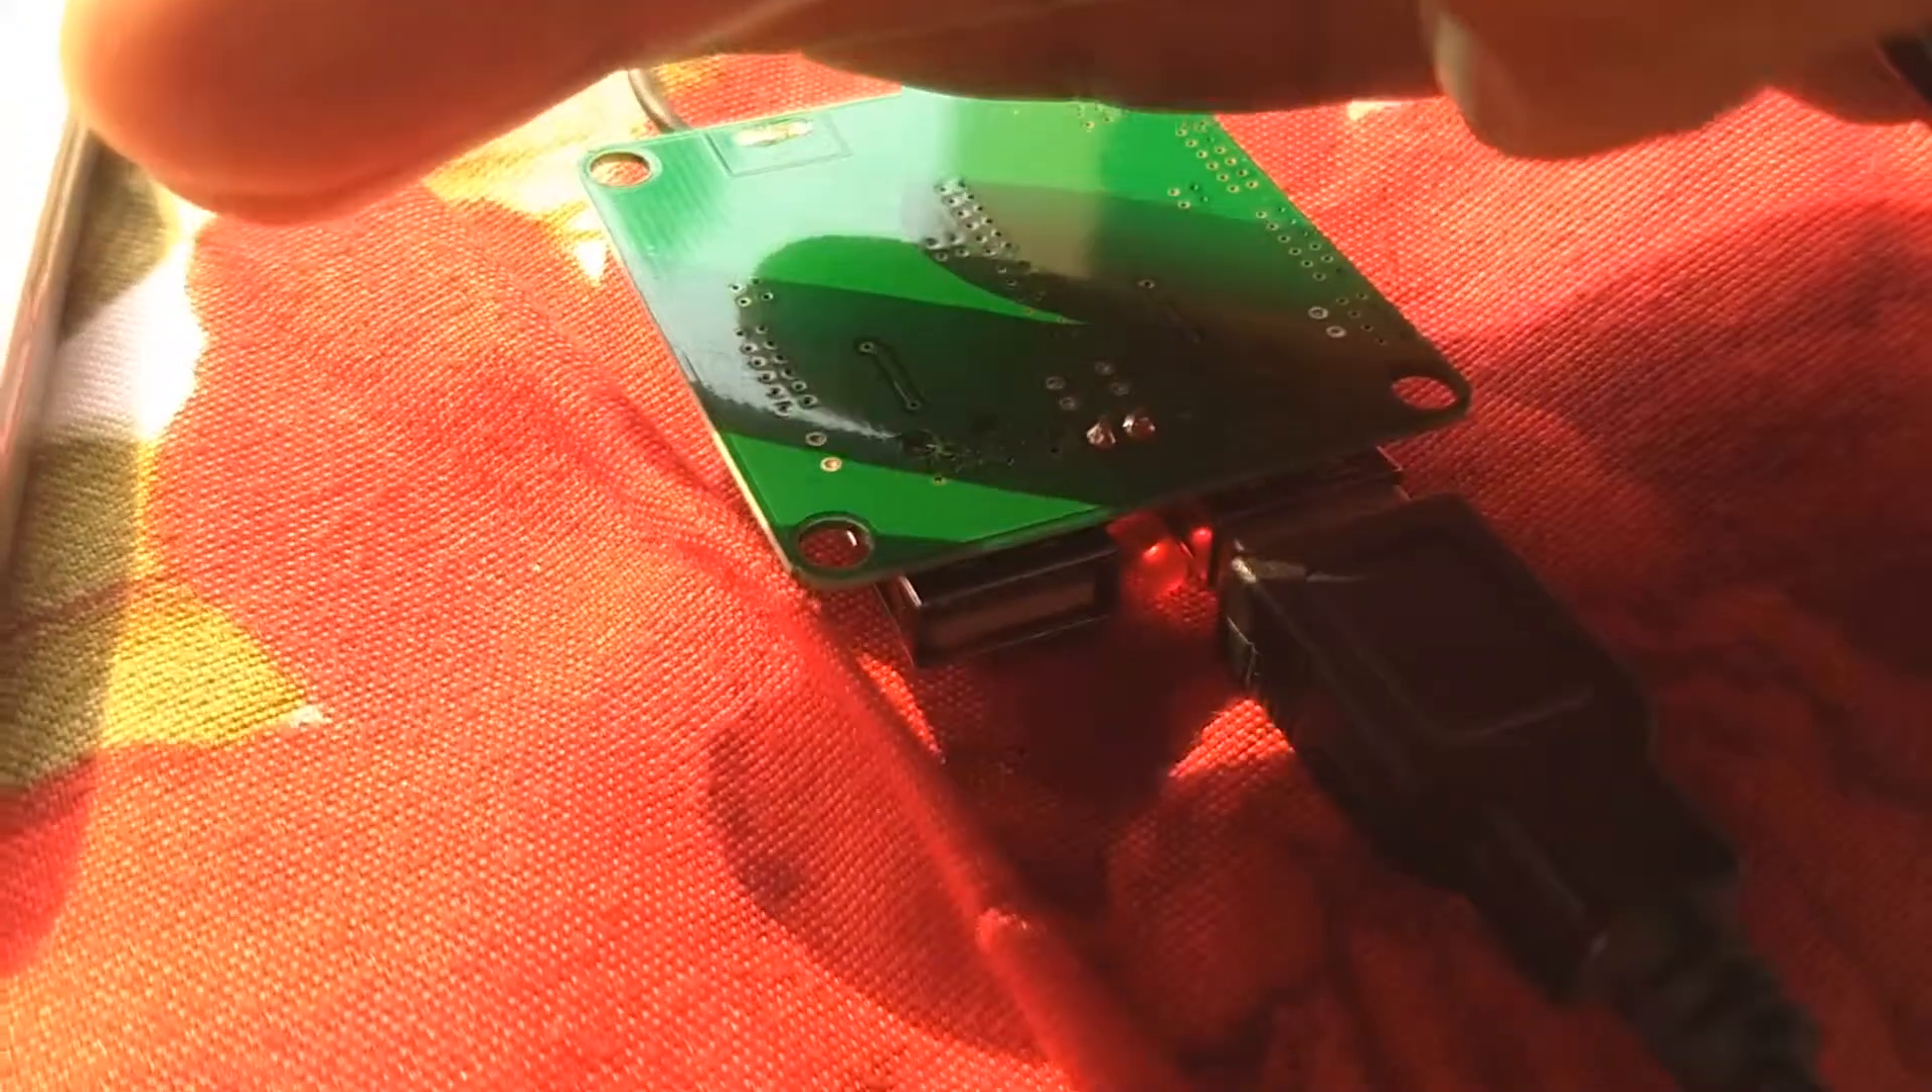So the usb cable is connected to the charge controller.